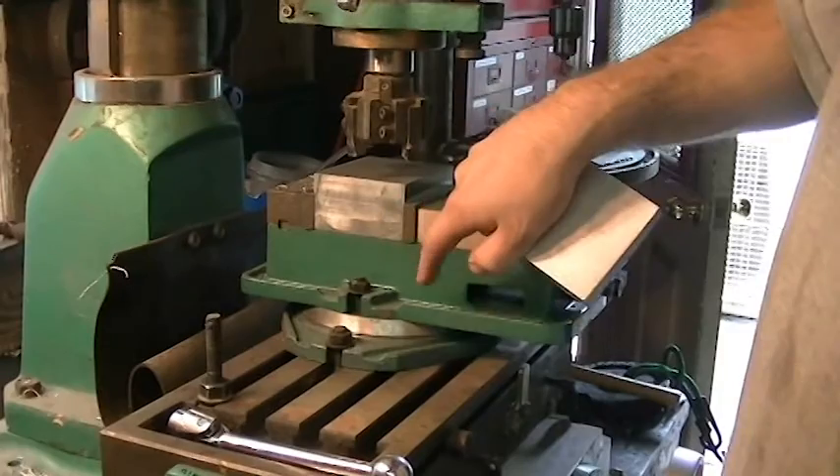I've got the piece set up back in the vise.